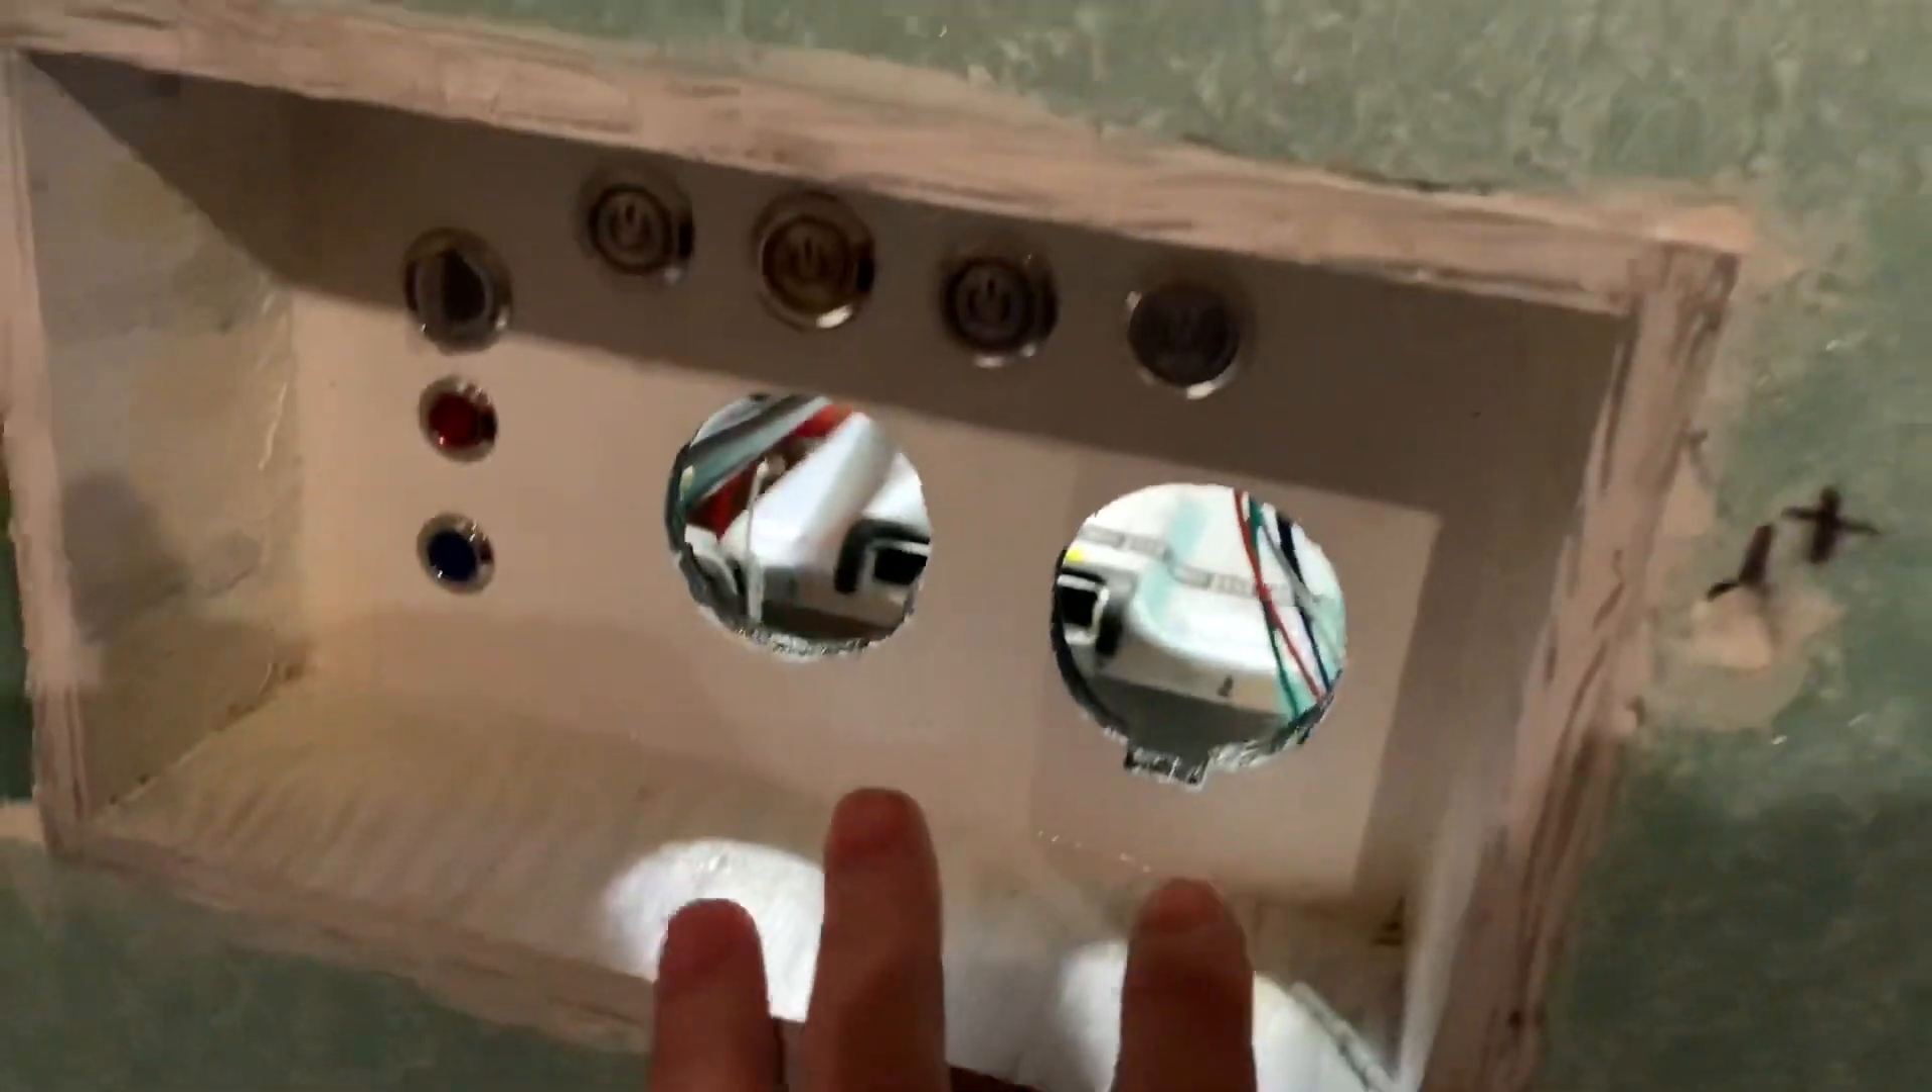I haven't put in my plugs here yet.